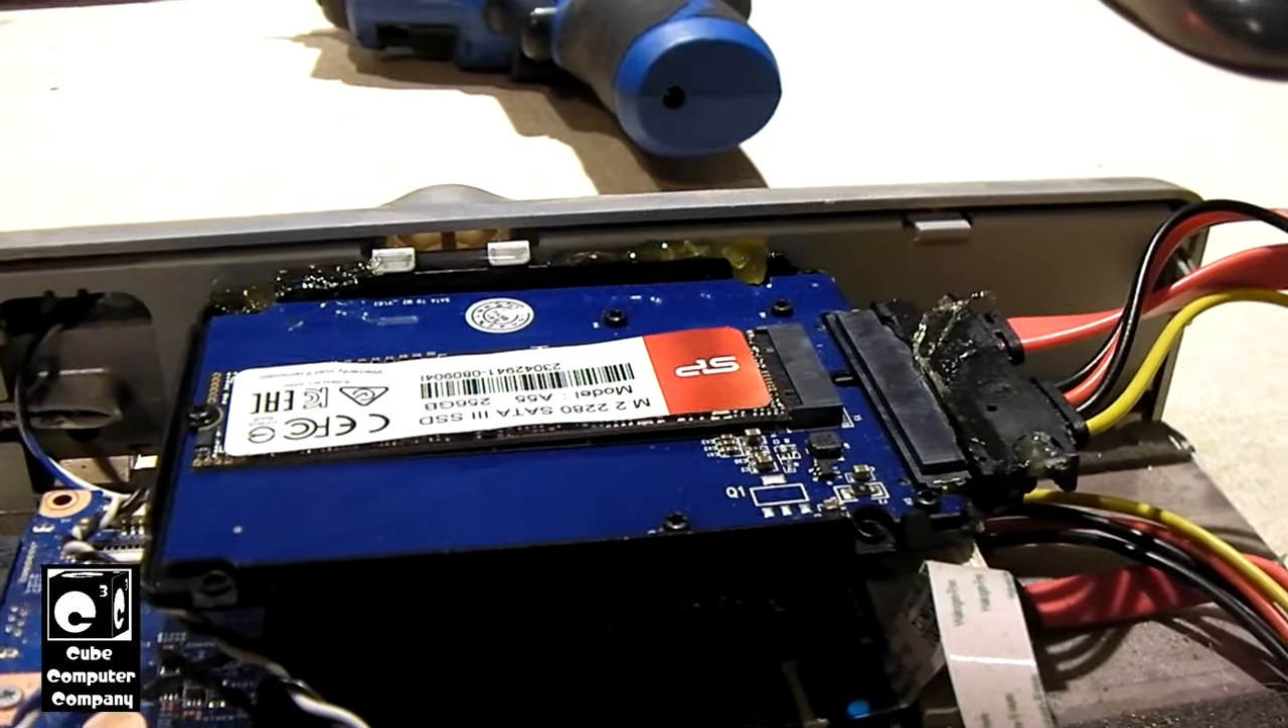Okay, so I got the new SSD and M .2 to SATA adapter installed in this.